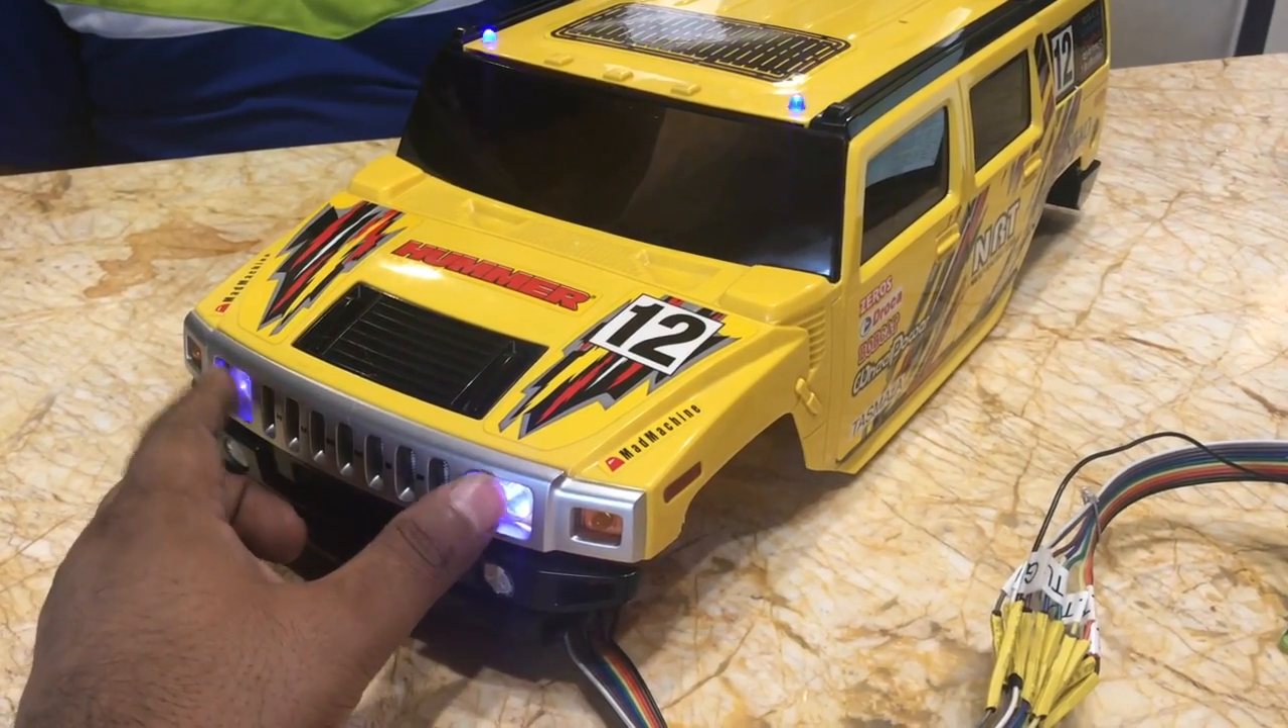As you can see the two headlights LEDs have gone into the original place where there was a place for headlights.